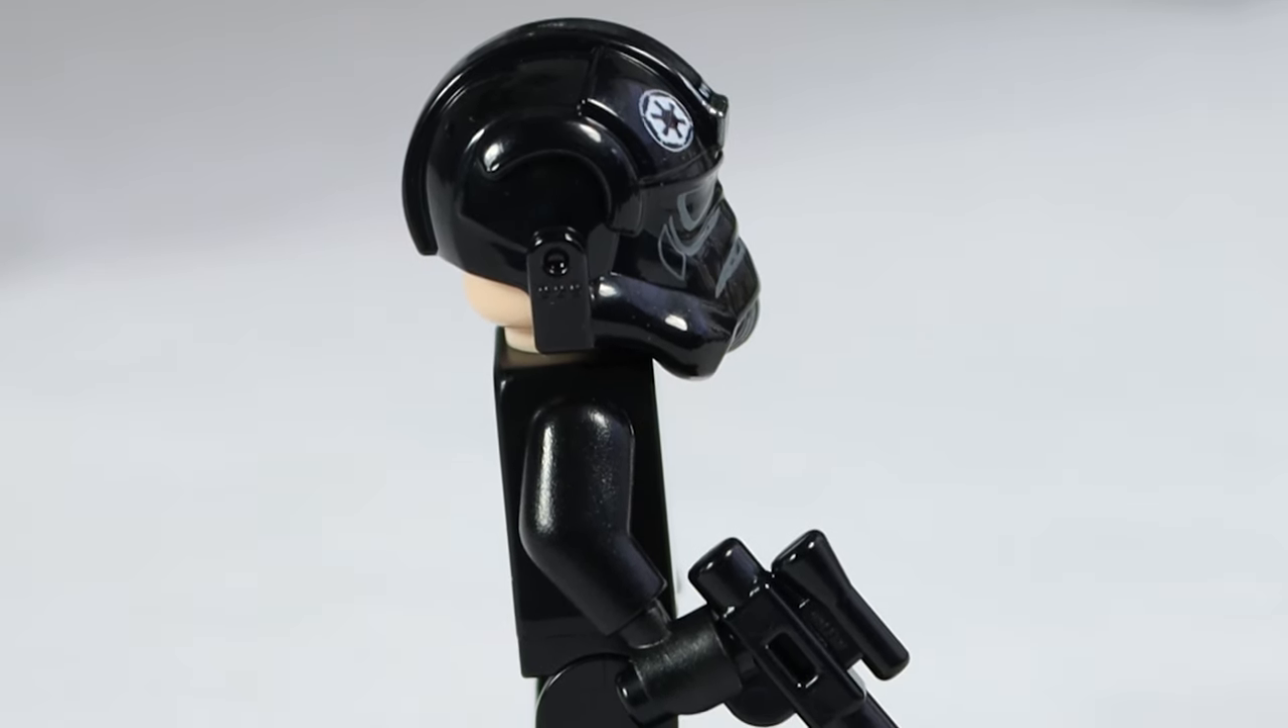The head just looks so weird sticking out from the back.